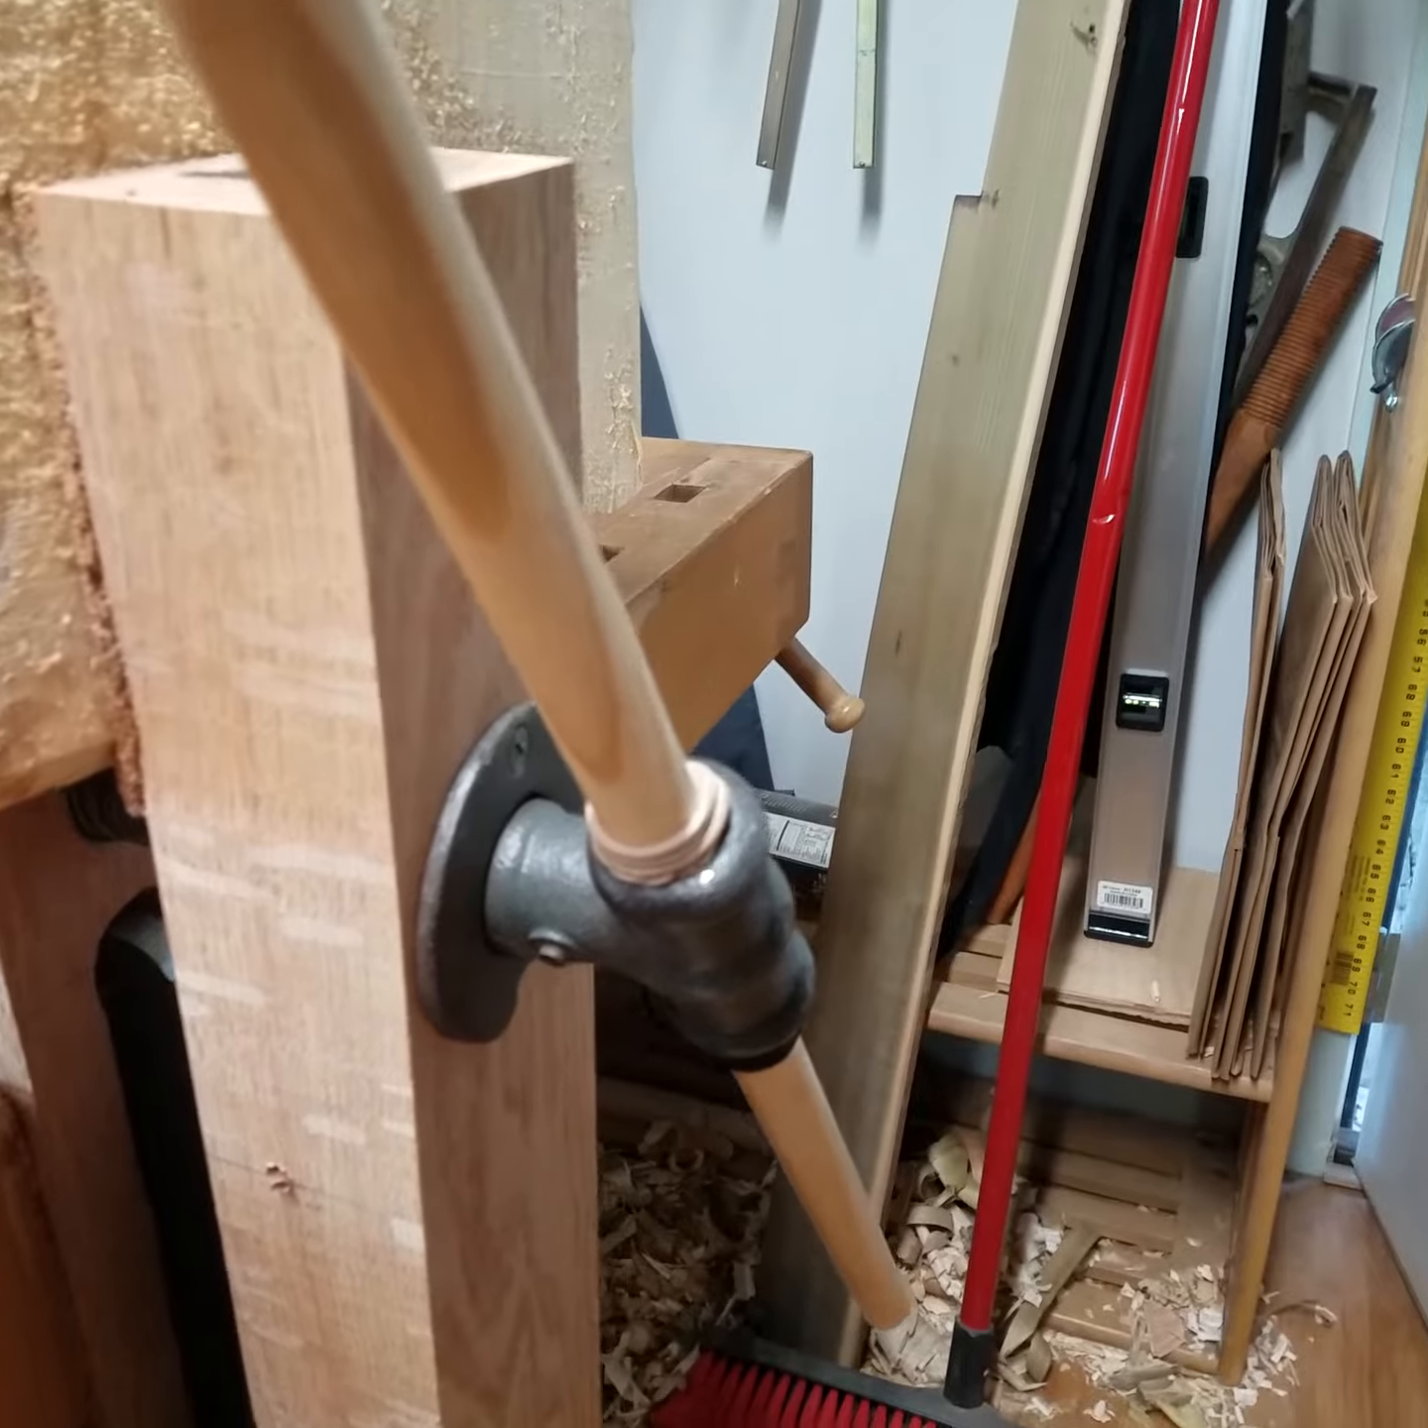I don't have the handle just yet so I'm using my daughter's ponytails to hold the broomstick in it.